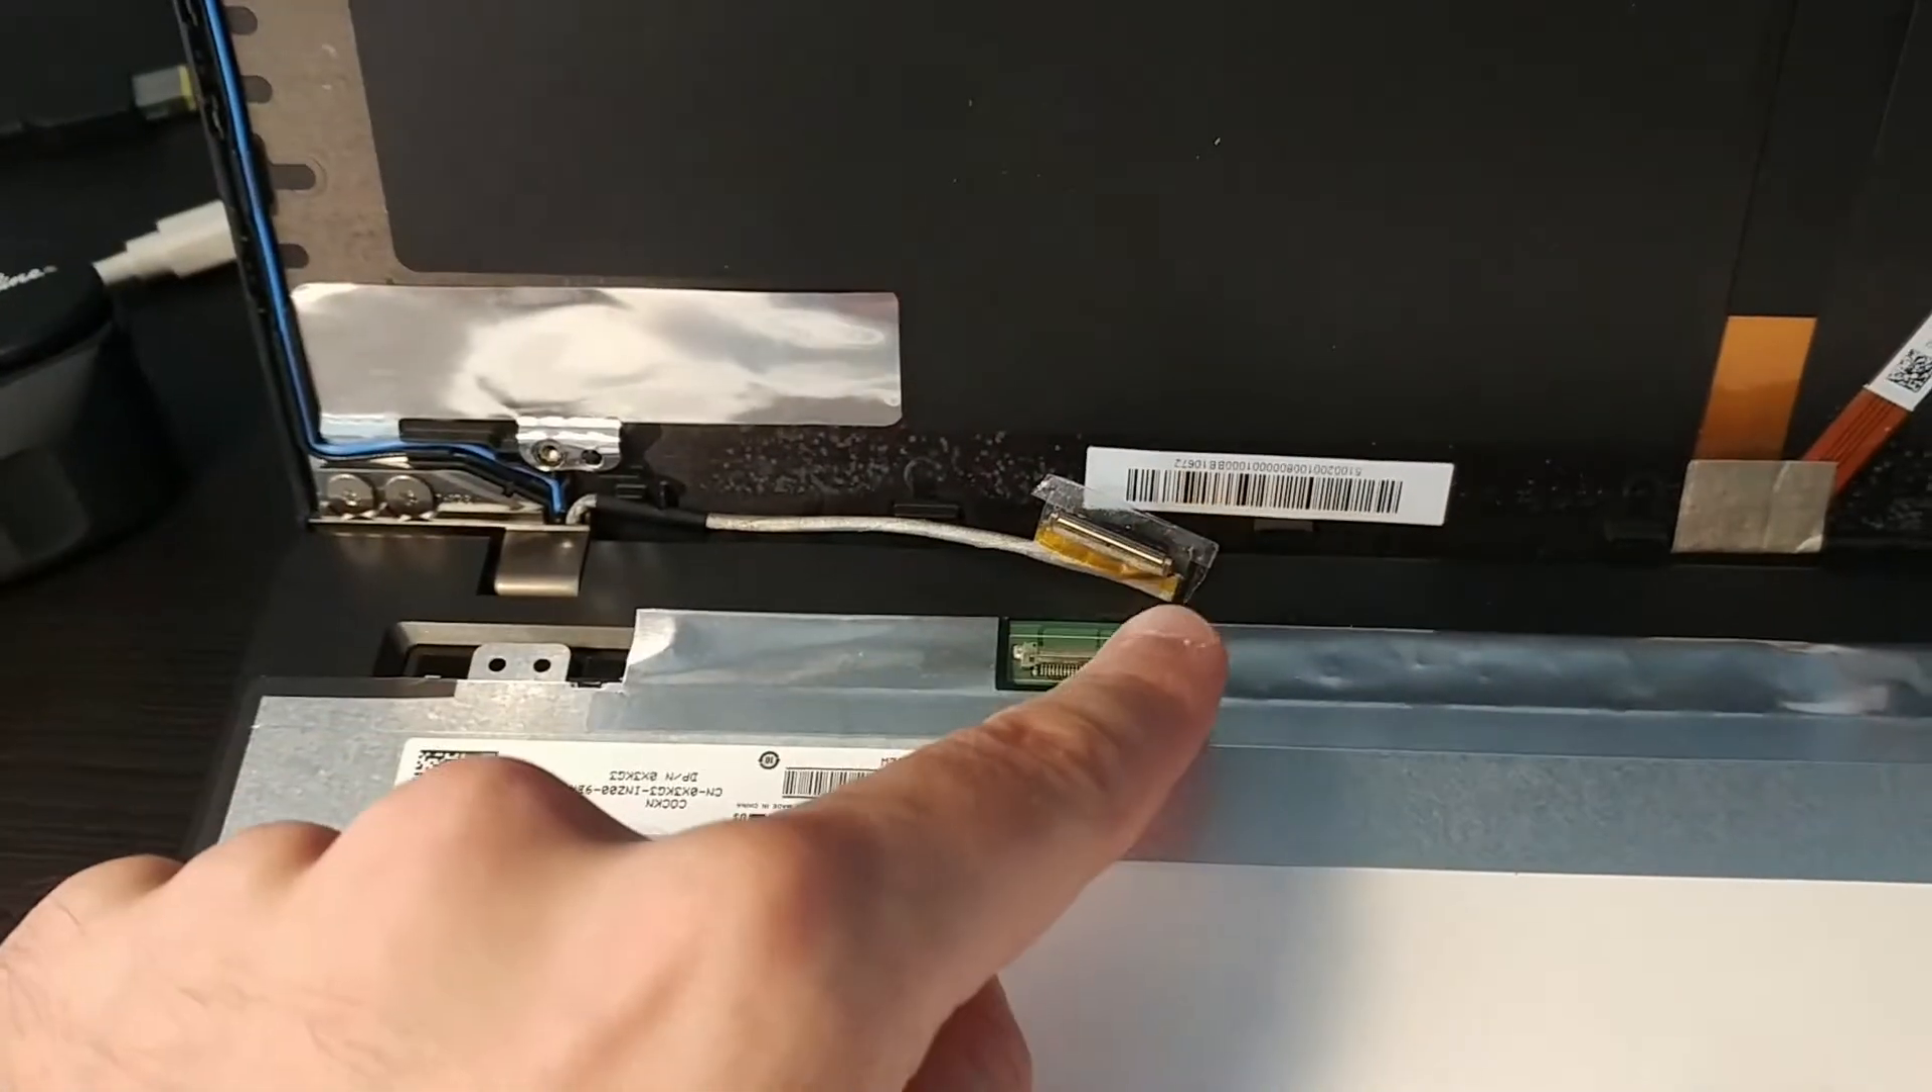I've just gently placed my new display down on top of my keyboard. The 30 pin cable is up here, ready to be connected to the new display.